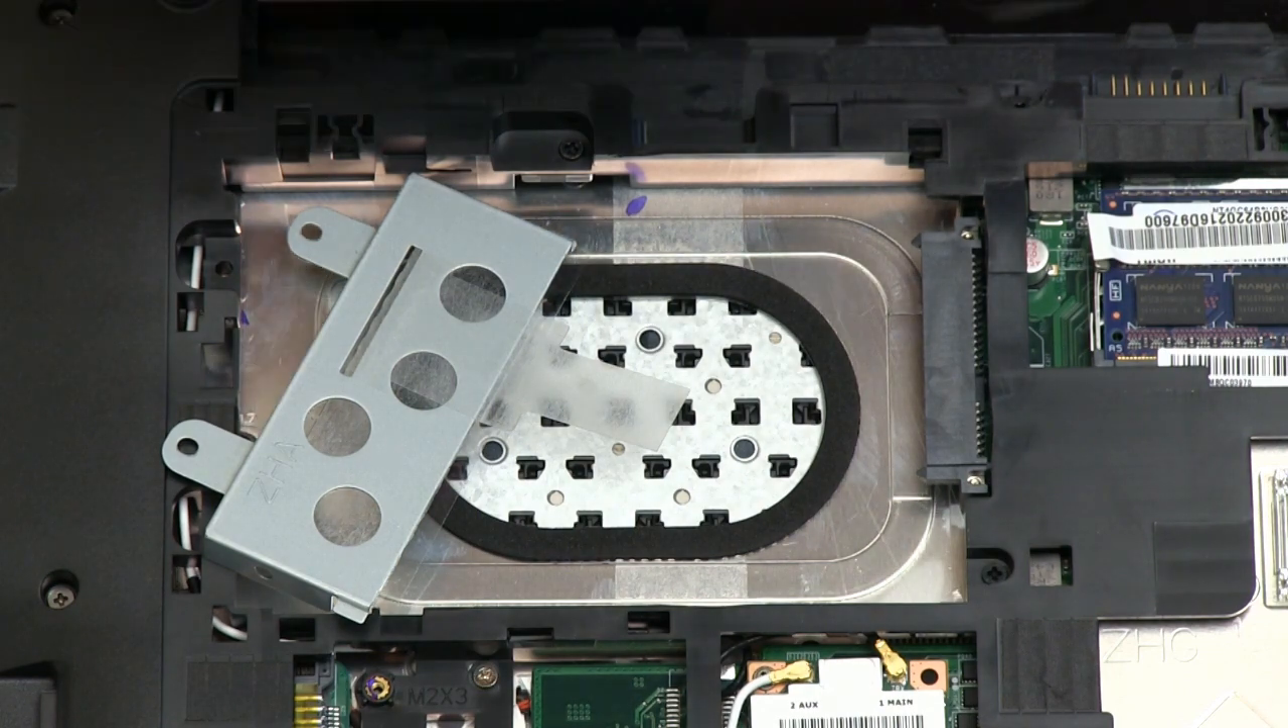And that has removed this little mounting bracket, so we're ready for the SSD.